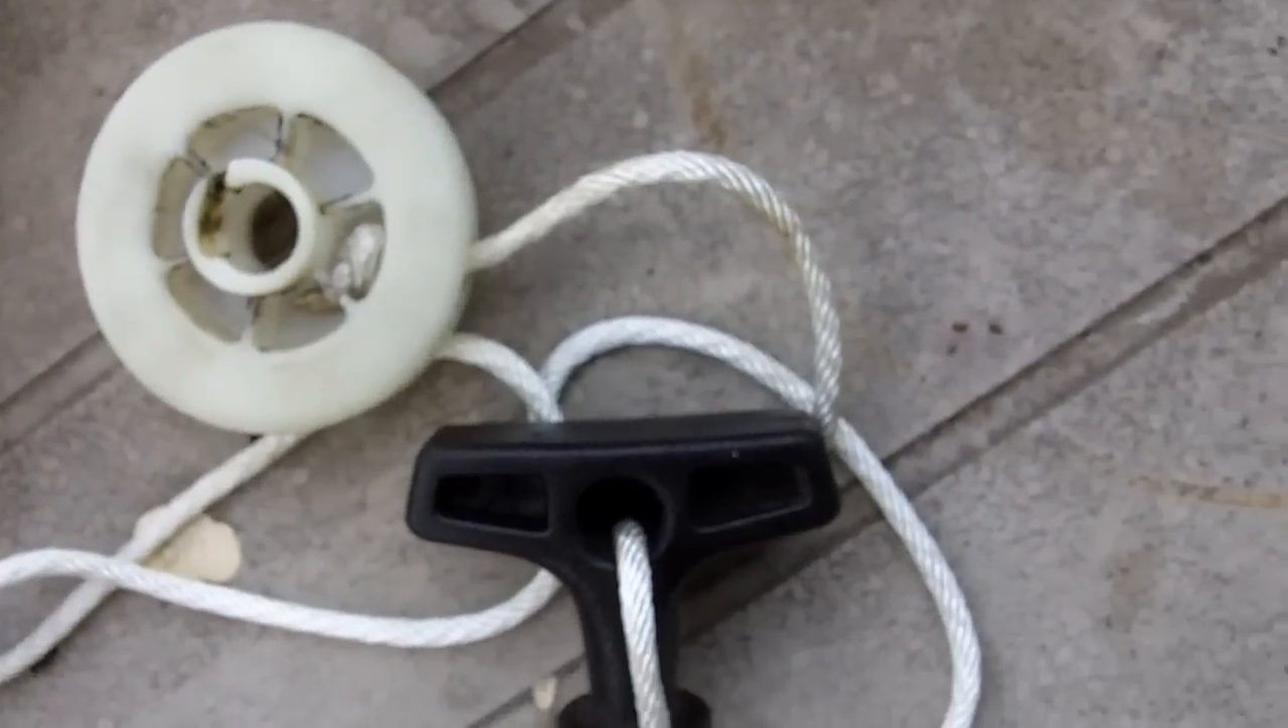I went ahead and just got the new rope put on and only just tied a knot just only on the pulley not quite on the handle yet I just have the handle right through it.